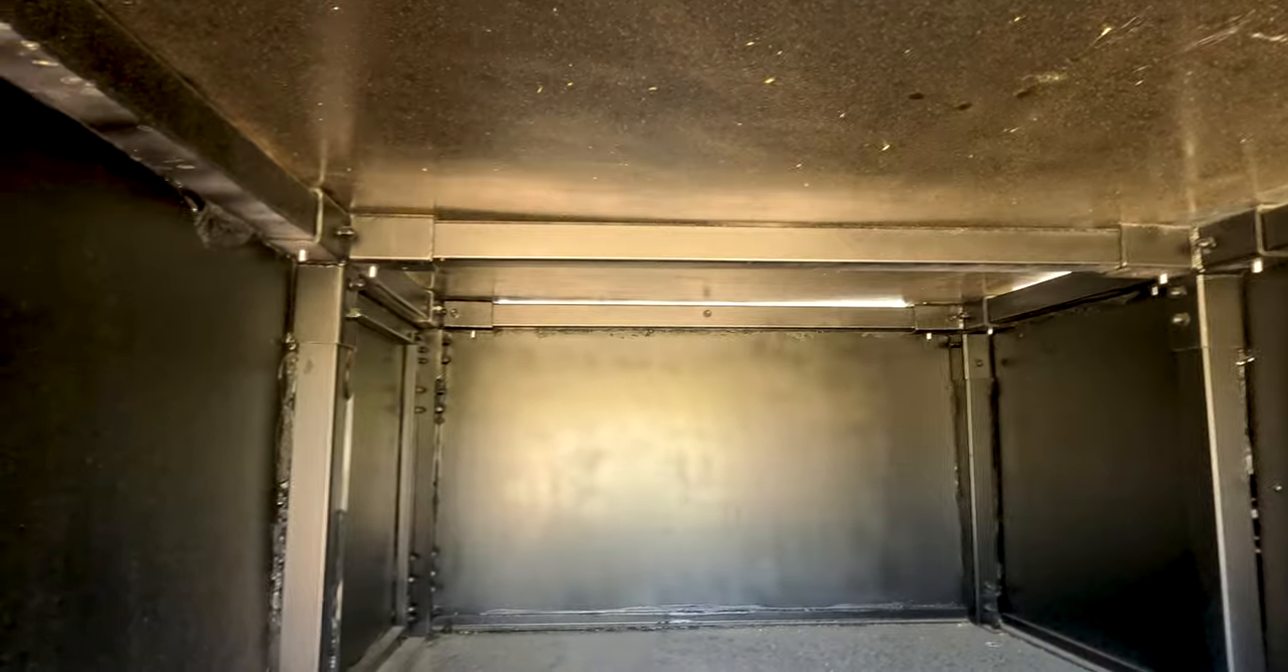Now as you can see in here we do have we can see some daylight and that they're definitely not sealed by any means.